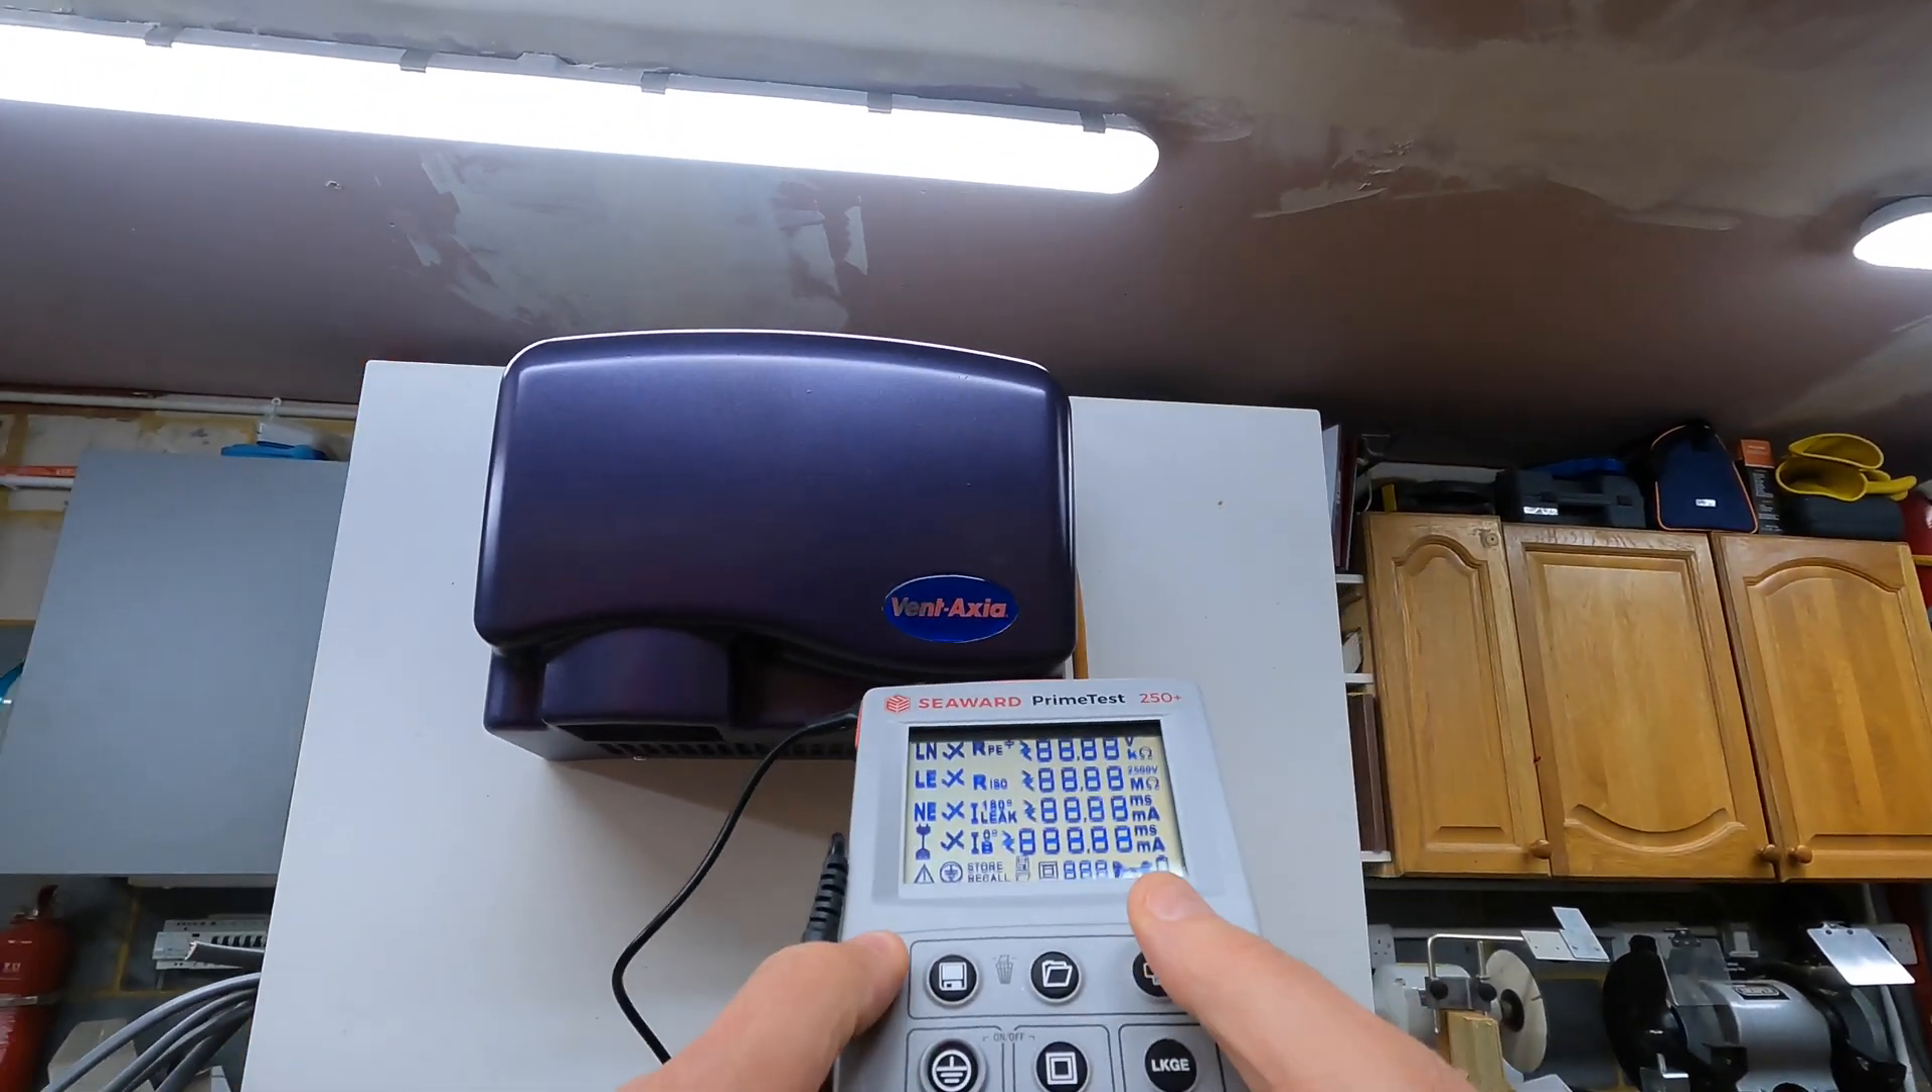So here's here's the hand dryer rig mounted mounted onto a board.